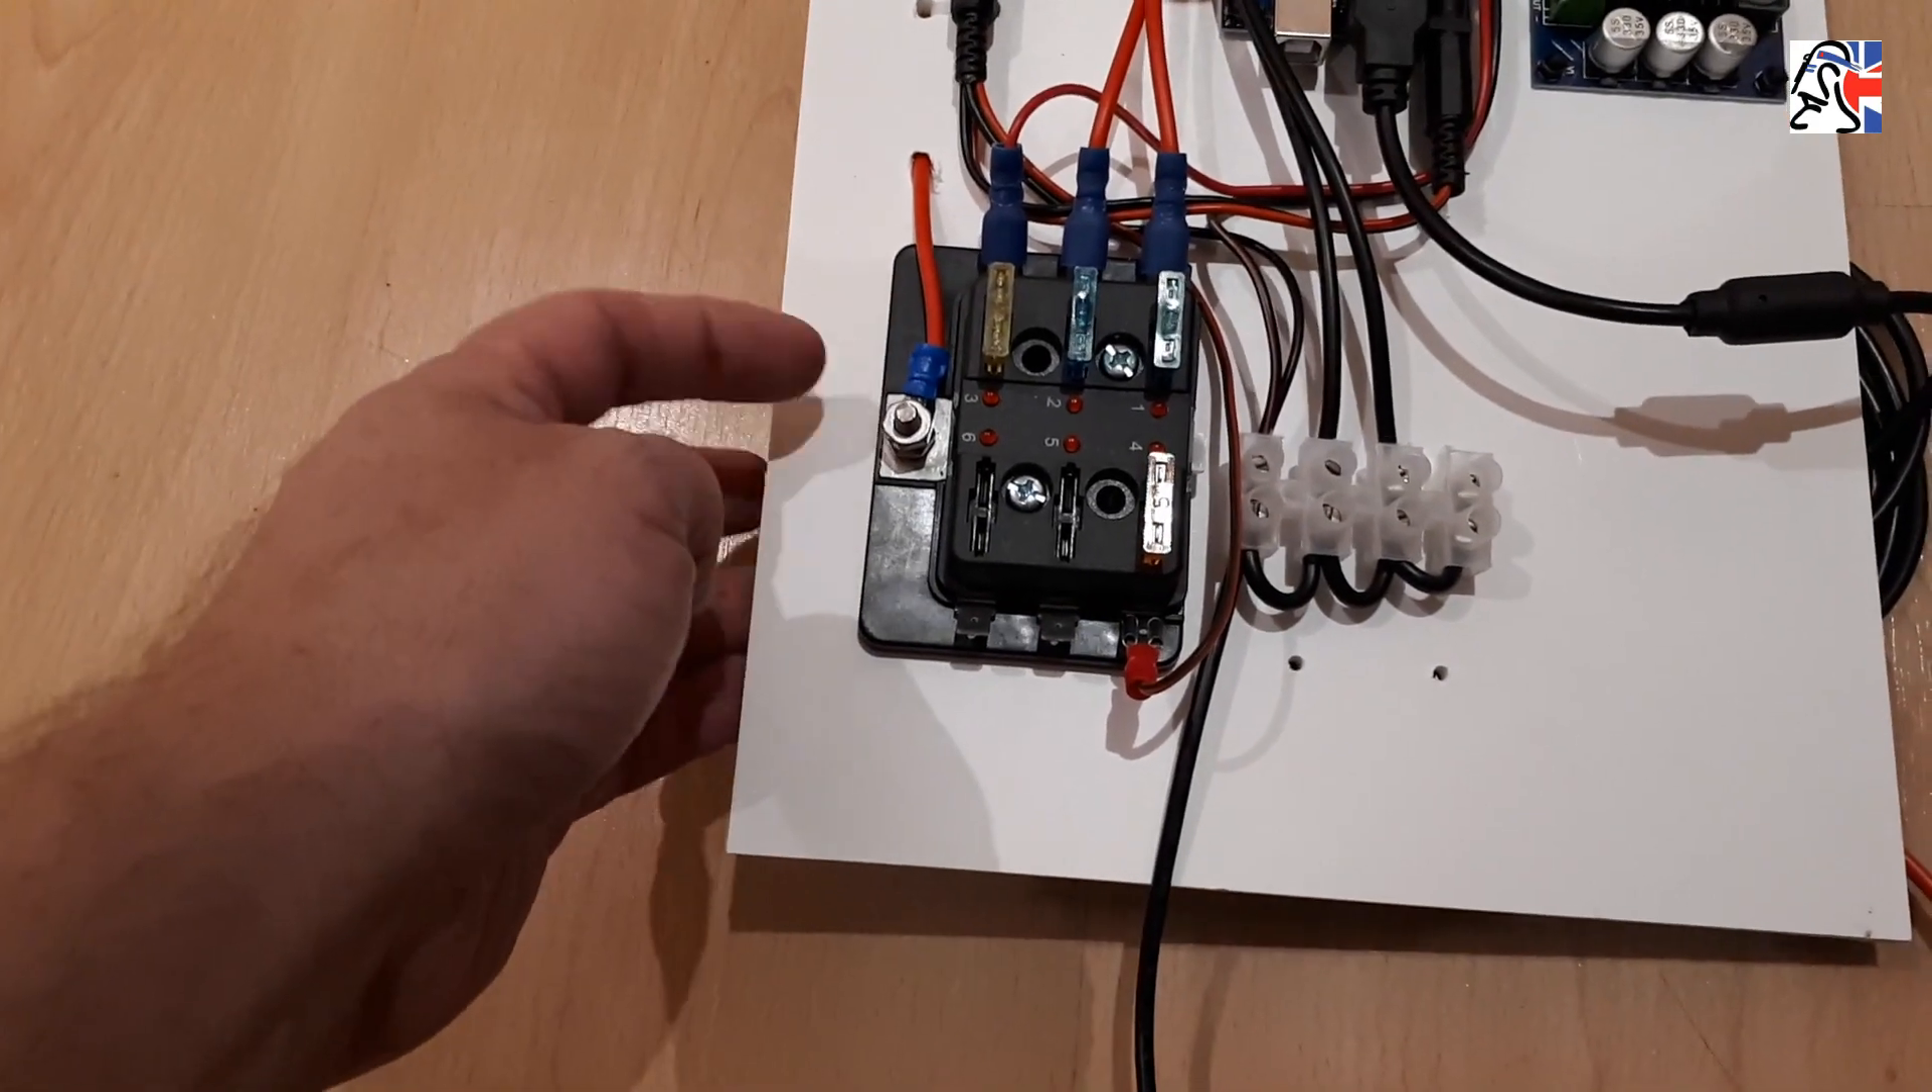So the fuse box is now mounted down here. The red cable here is the input to the fuses, which then obviously go off to the various components.